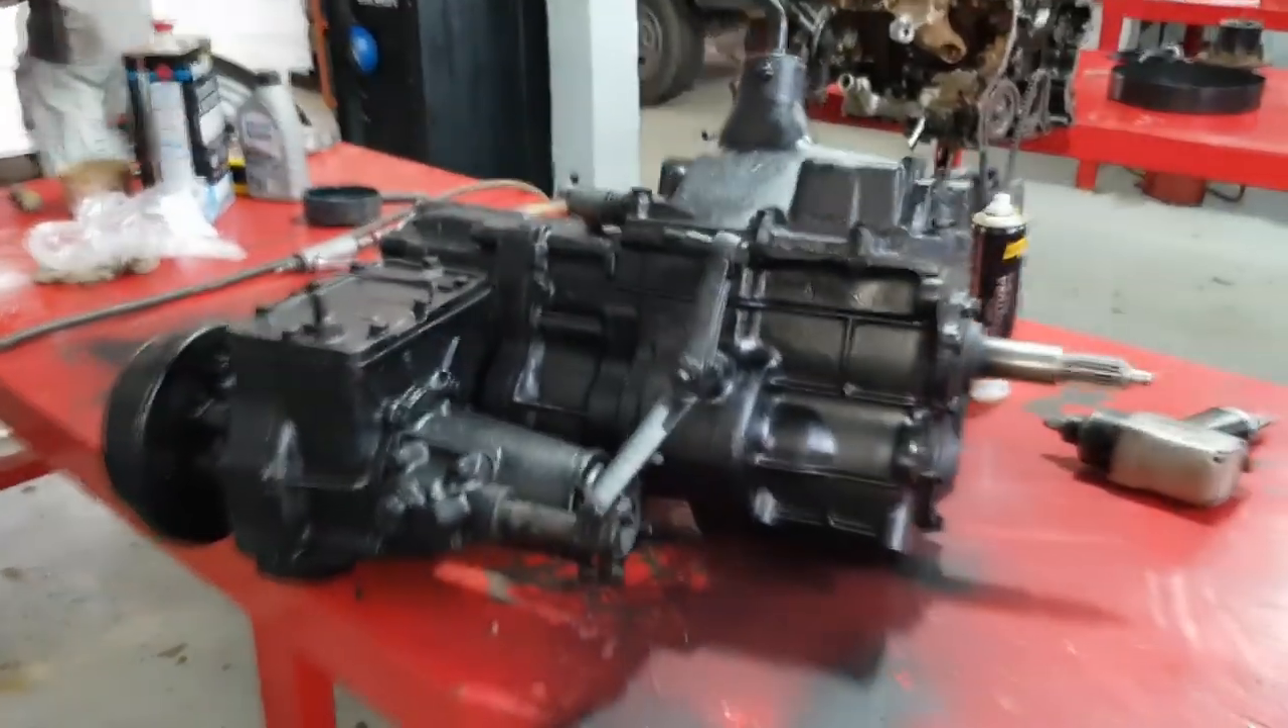Olha o câmbio montado Olha que beleza De serviço Do menino chinês.